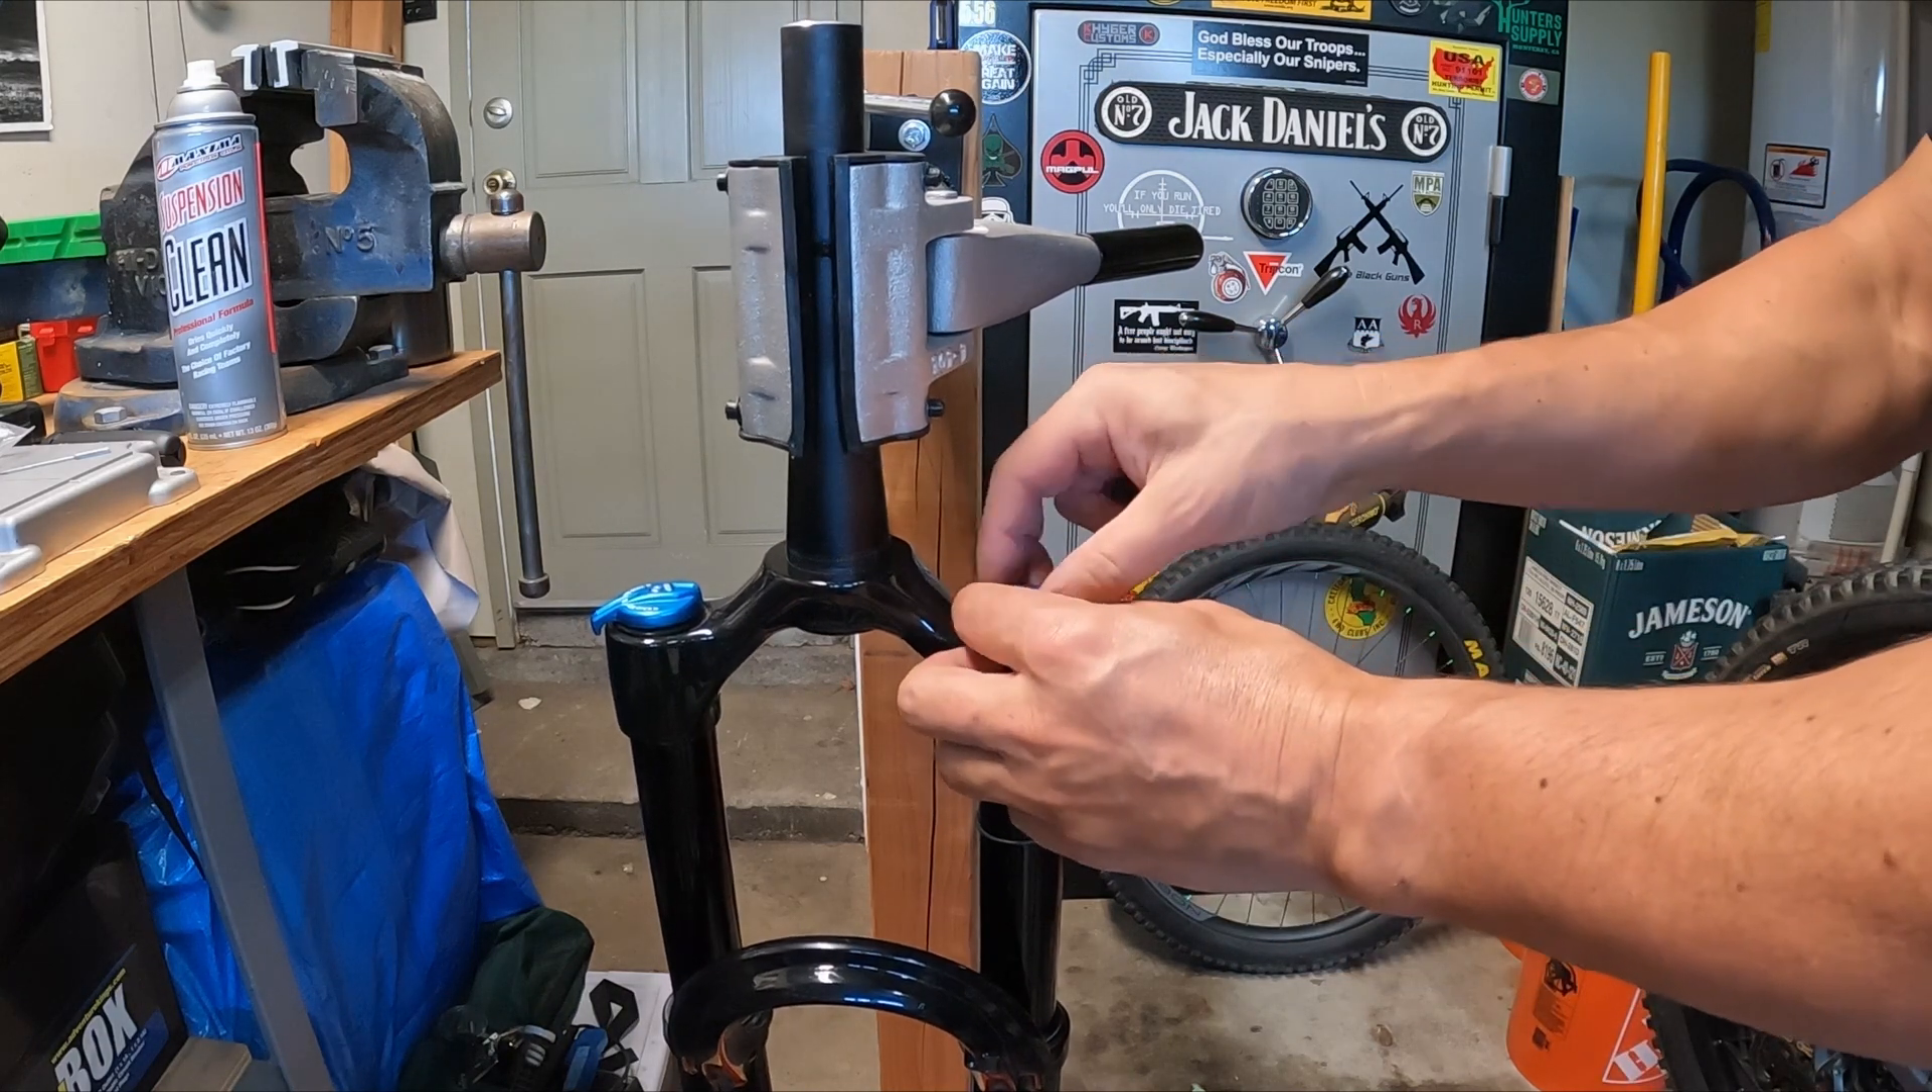Alright got the fork off the bike.